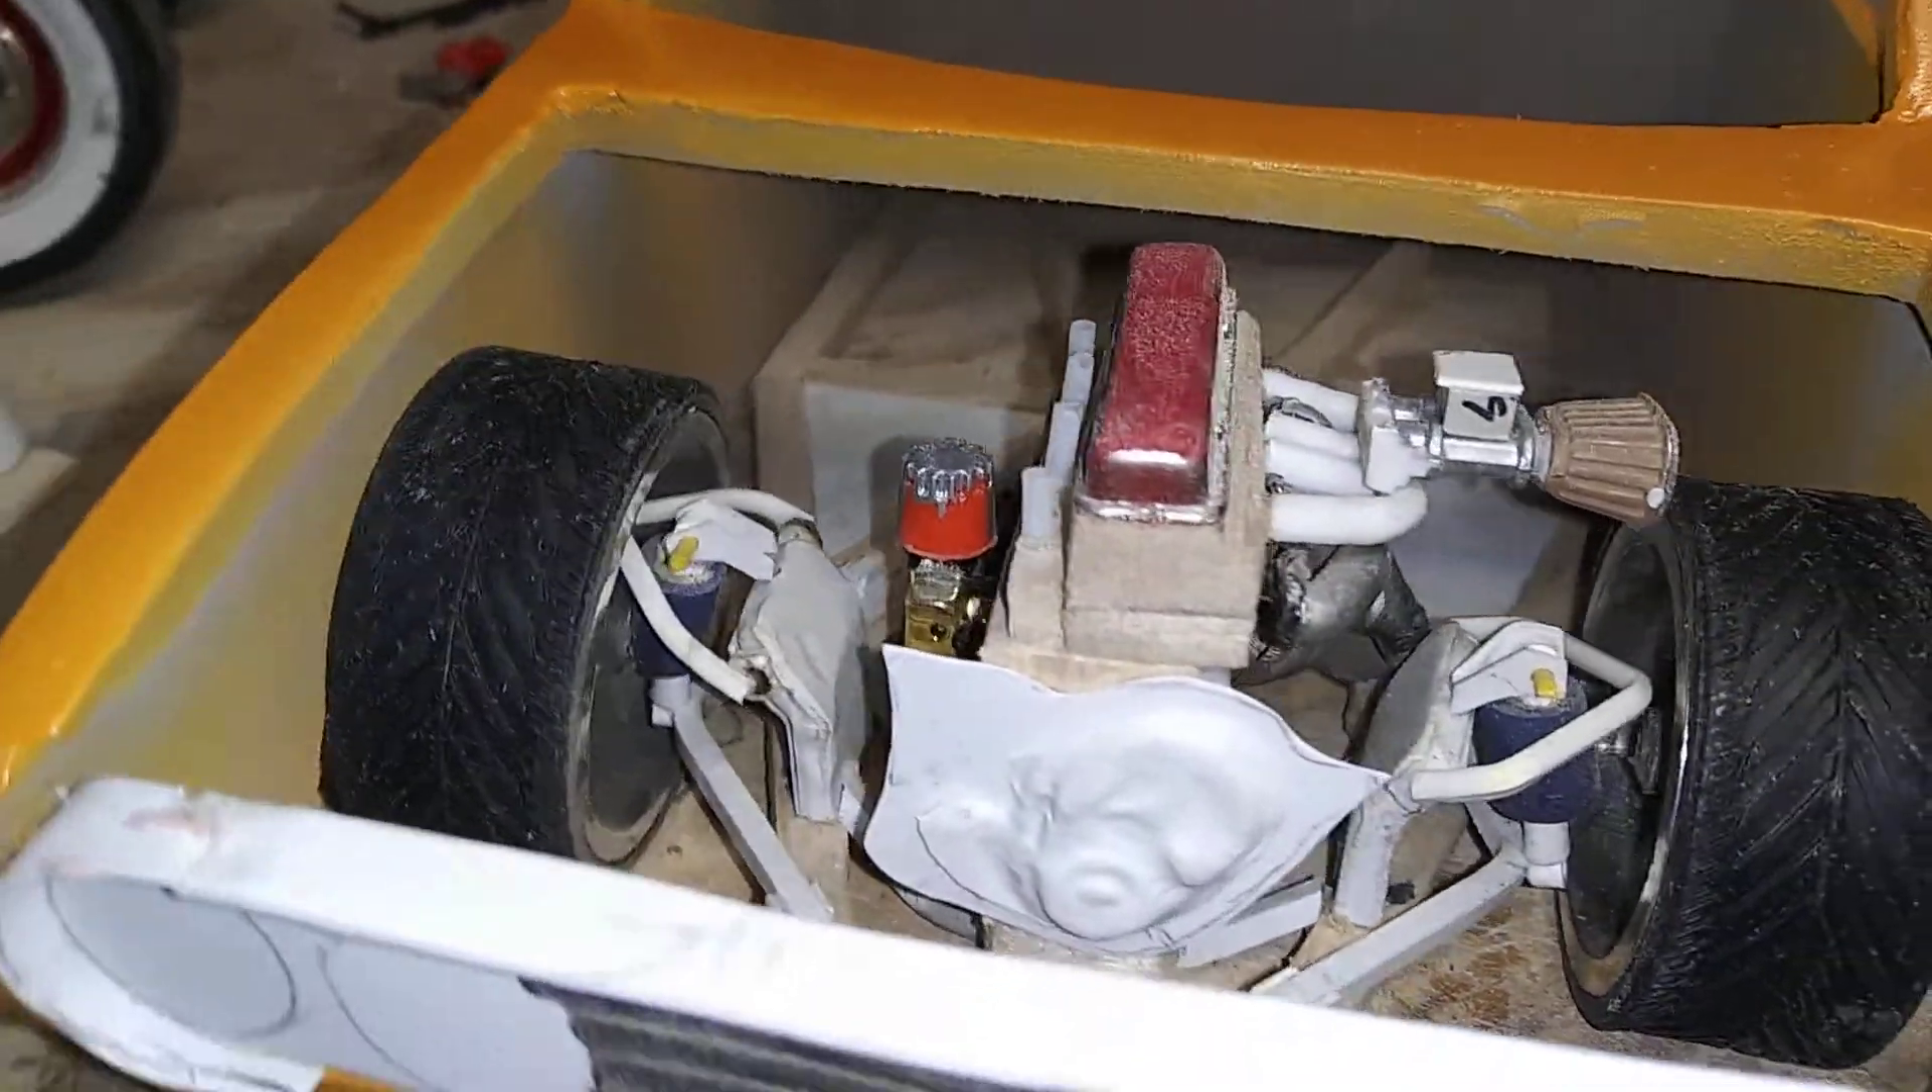I got the chassis started. And a 4 banger in mock up right now.